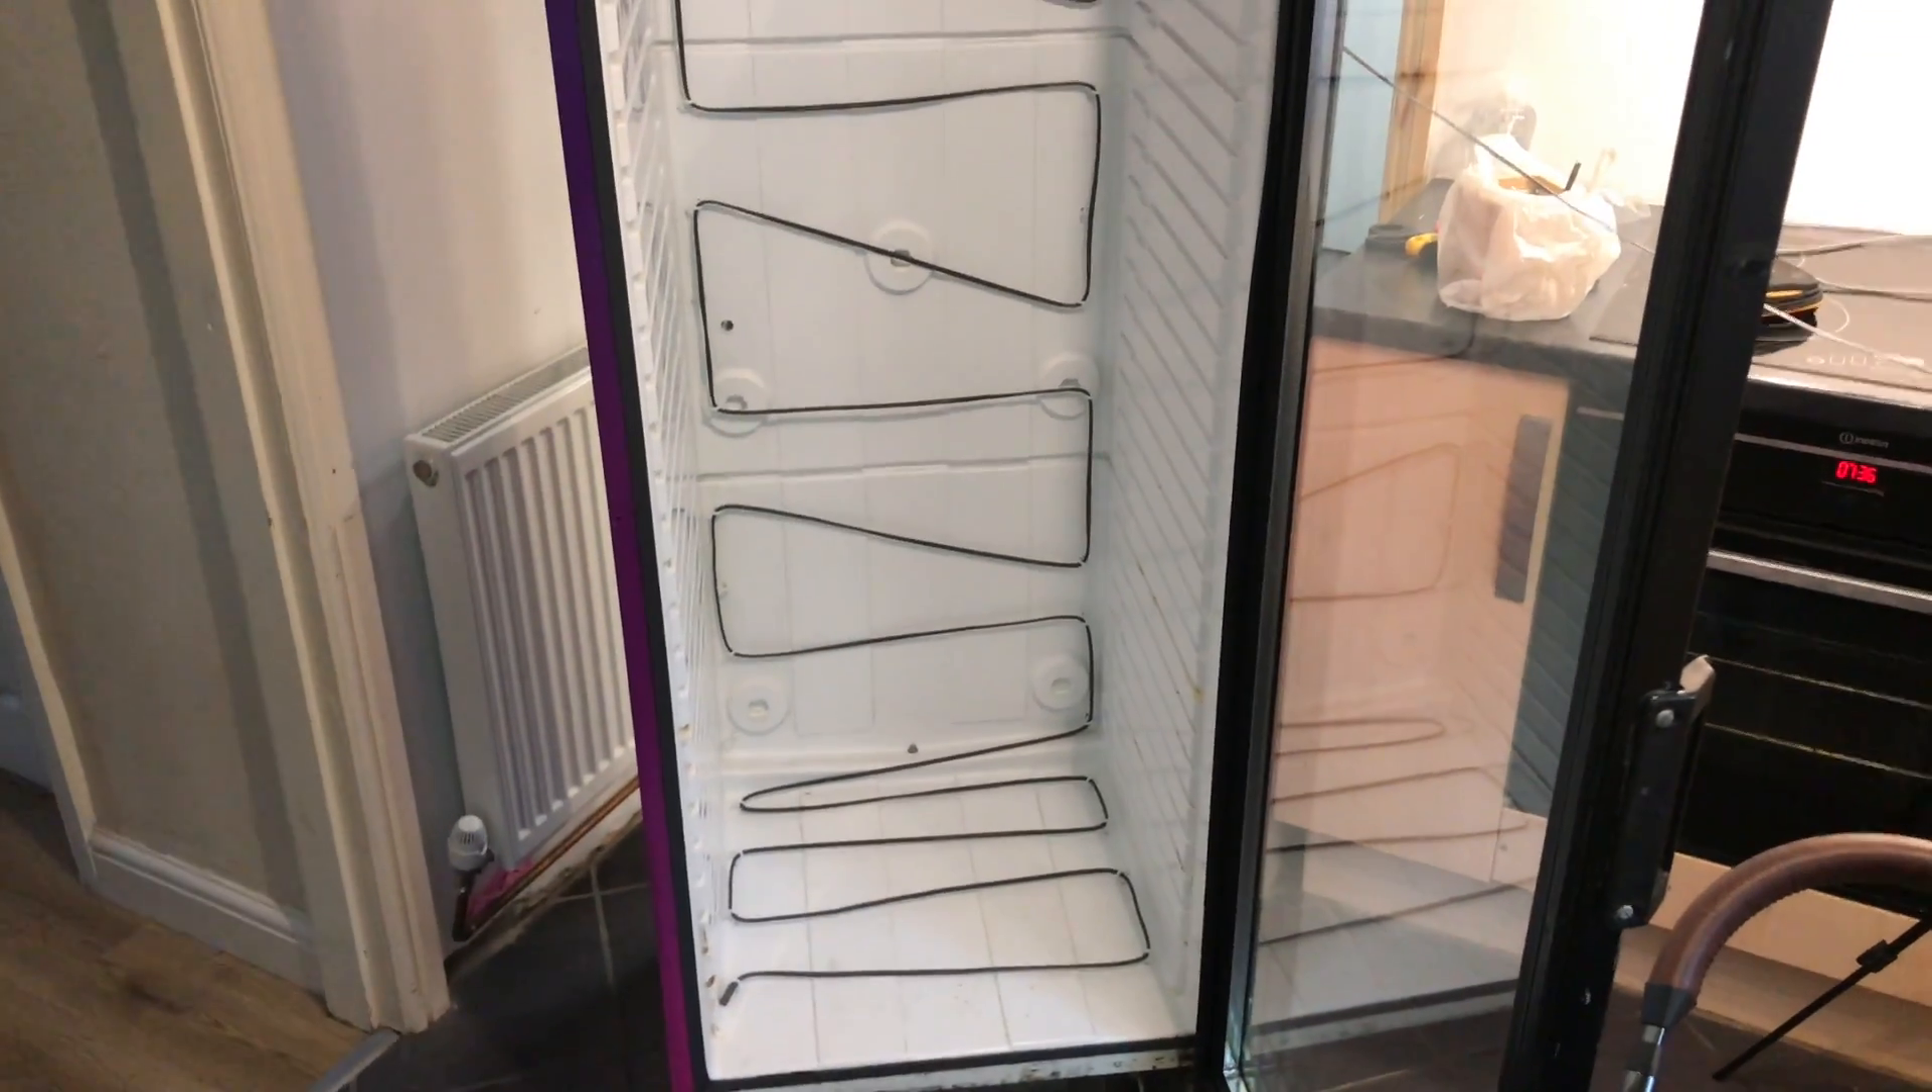Right, the heat cable's in. As you can see that I've weaved it in and out.